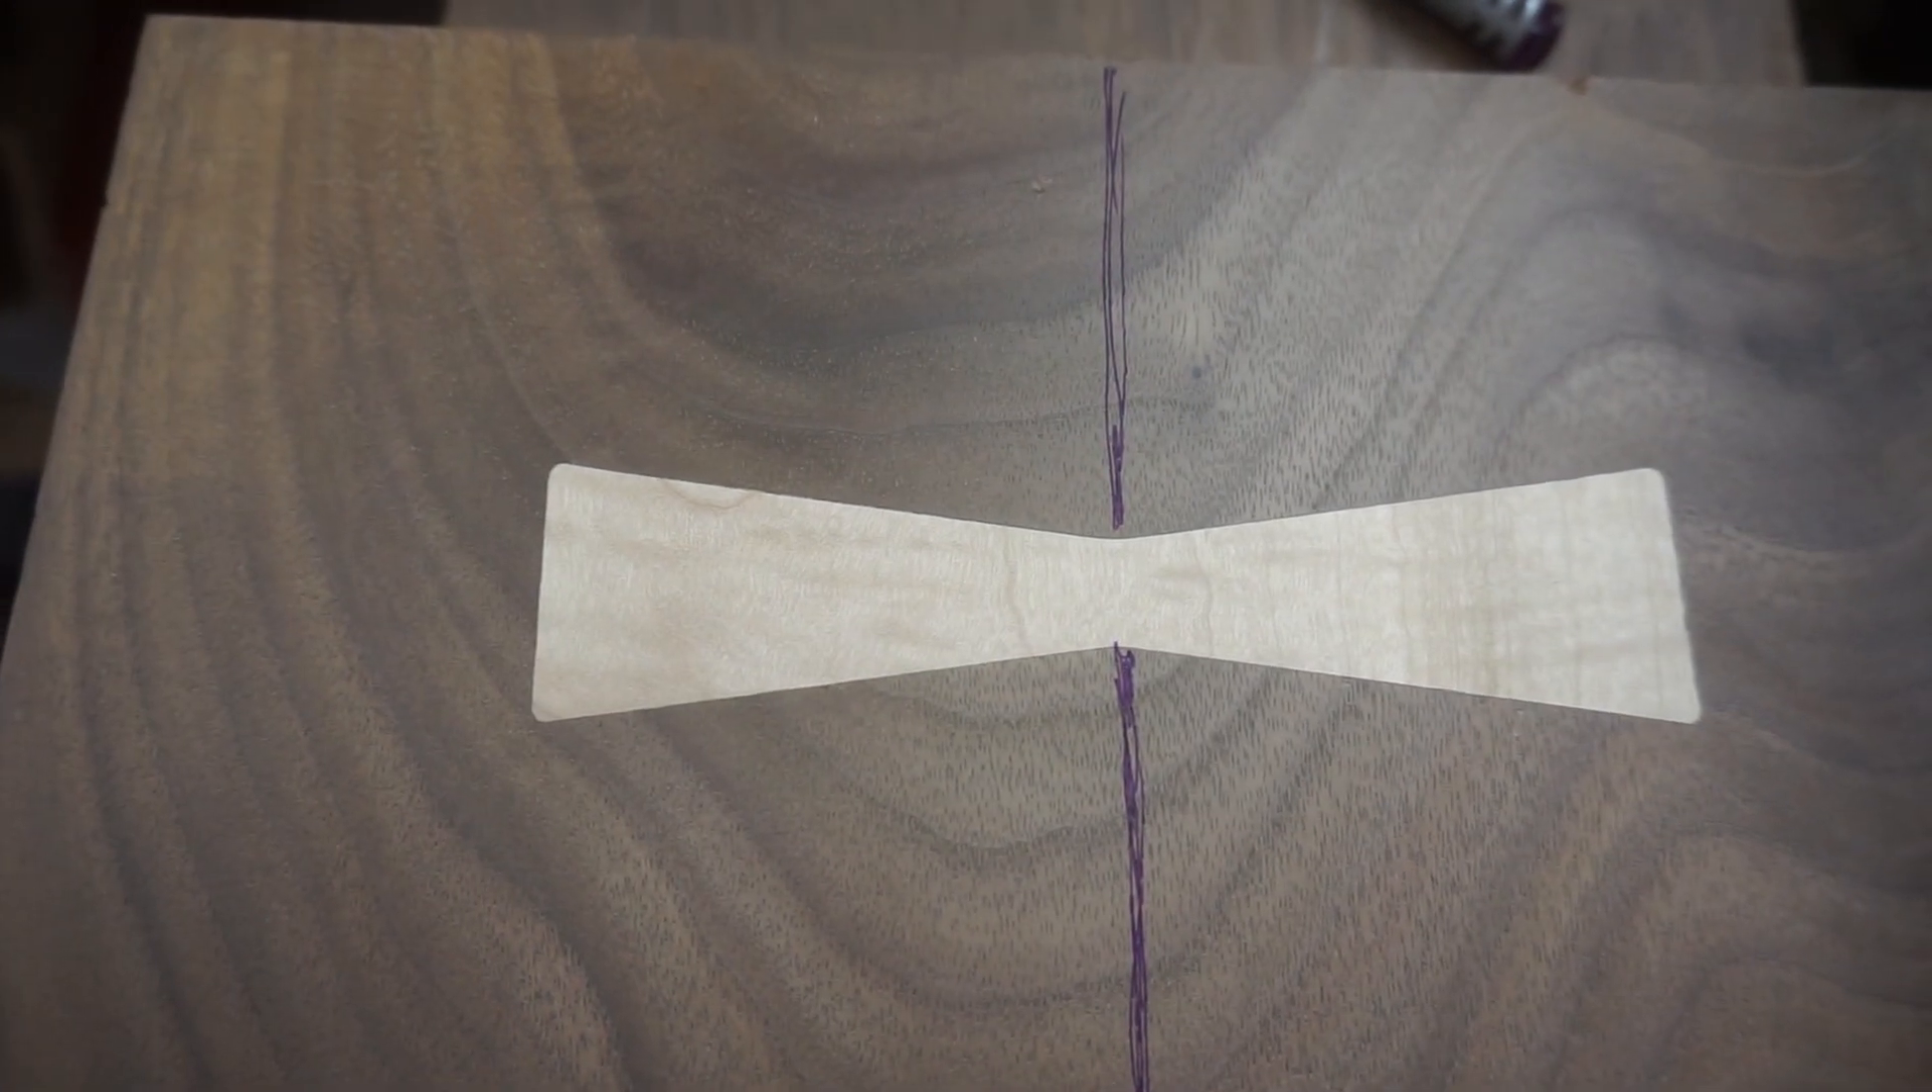The big thing here is getting the joint nice and tight you can kind of see how there's no gaps that's because we are really careful with the router not to knock the template around so these are a perfect fit.